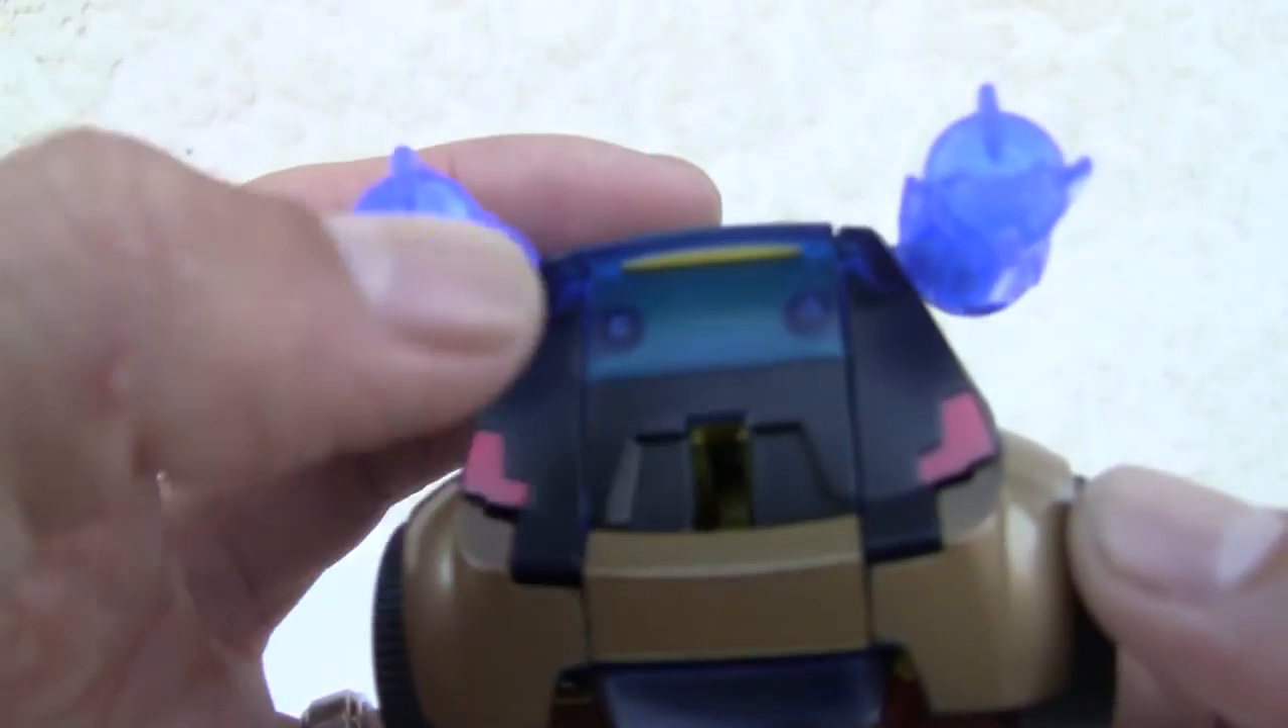It has a little gap over here where the license plate should be, but it's really for transformation, so it's not that bad.